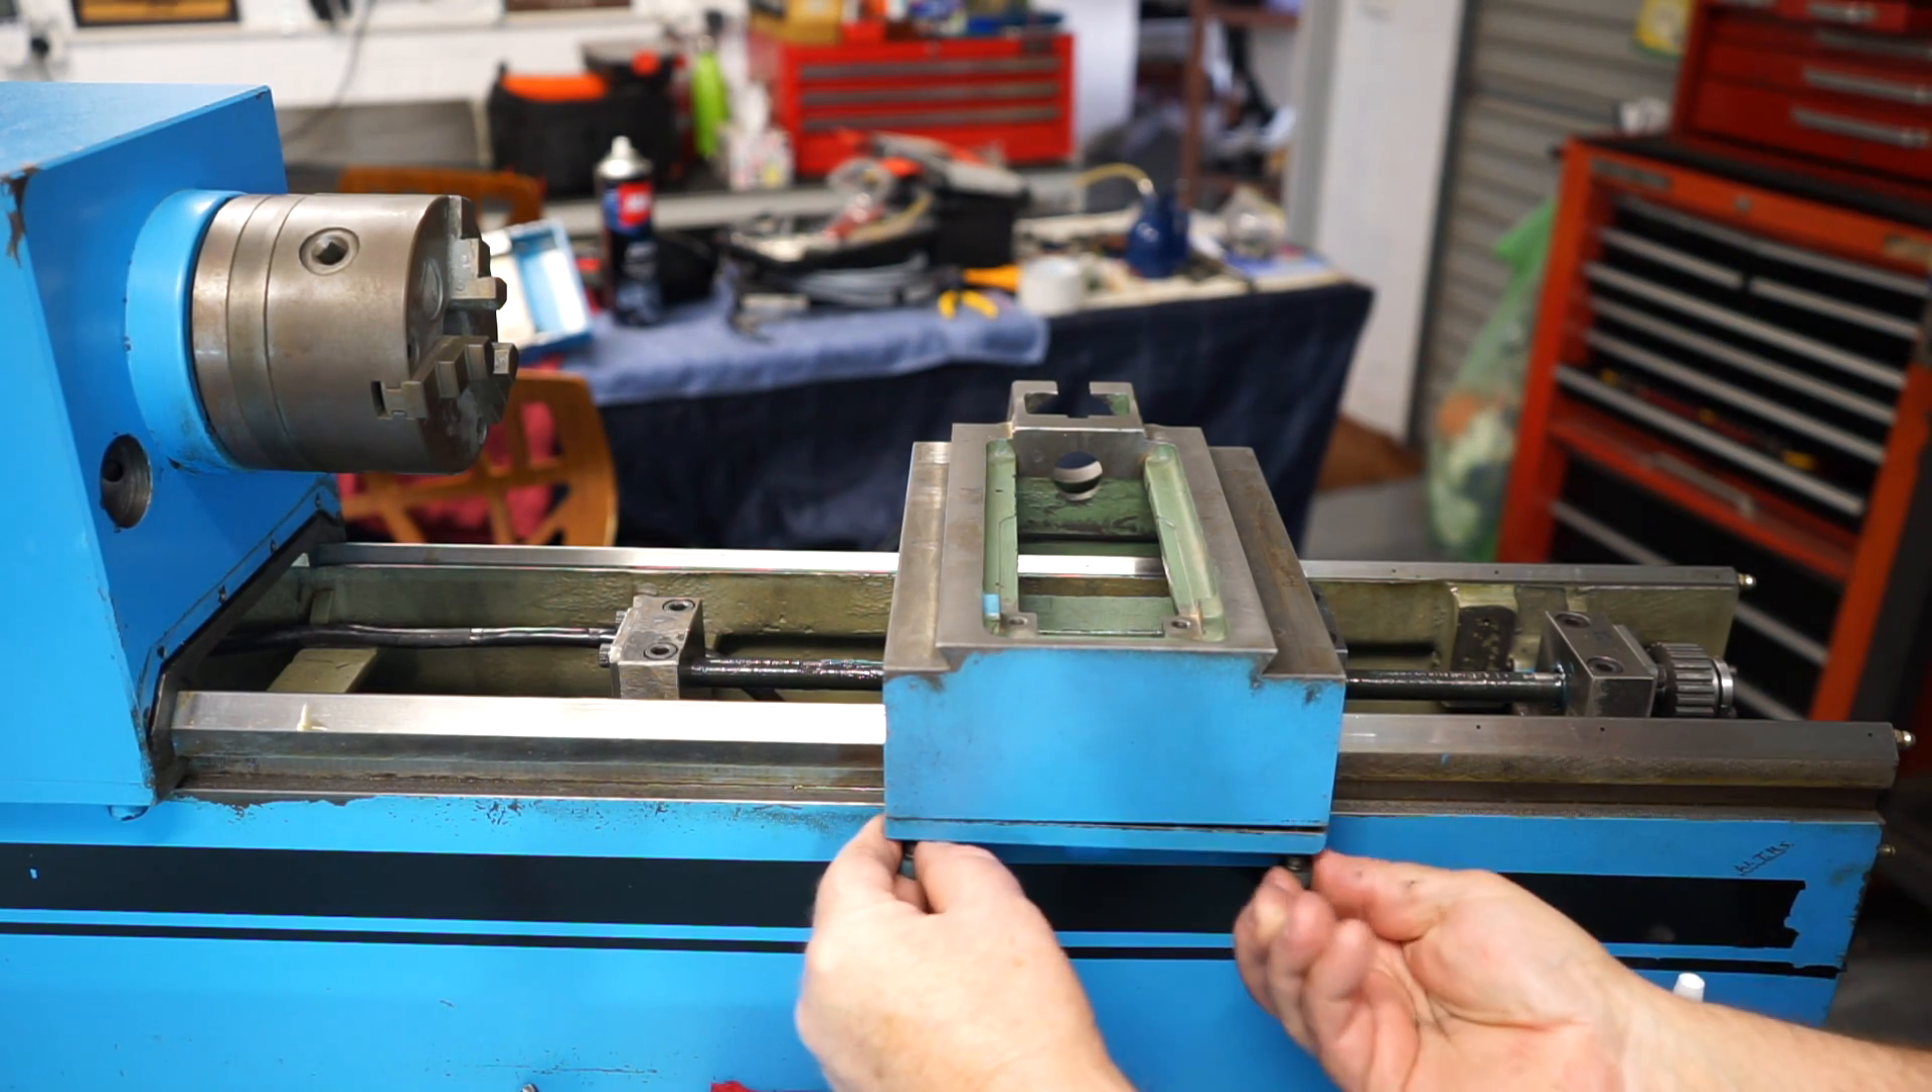Okay I've lubed up the saddle and placed it on top of the lathe bed.